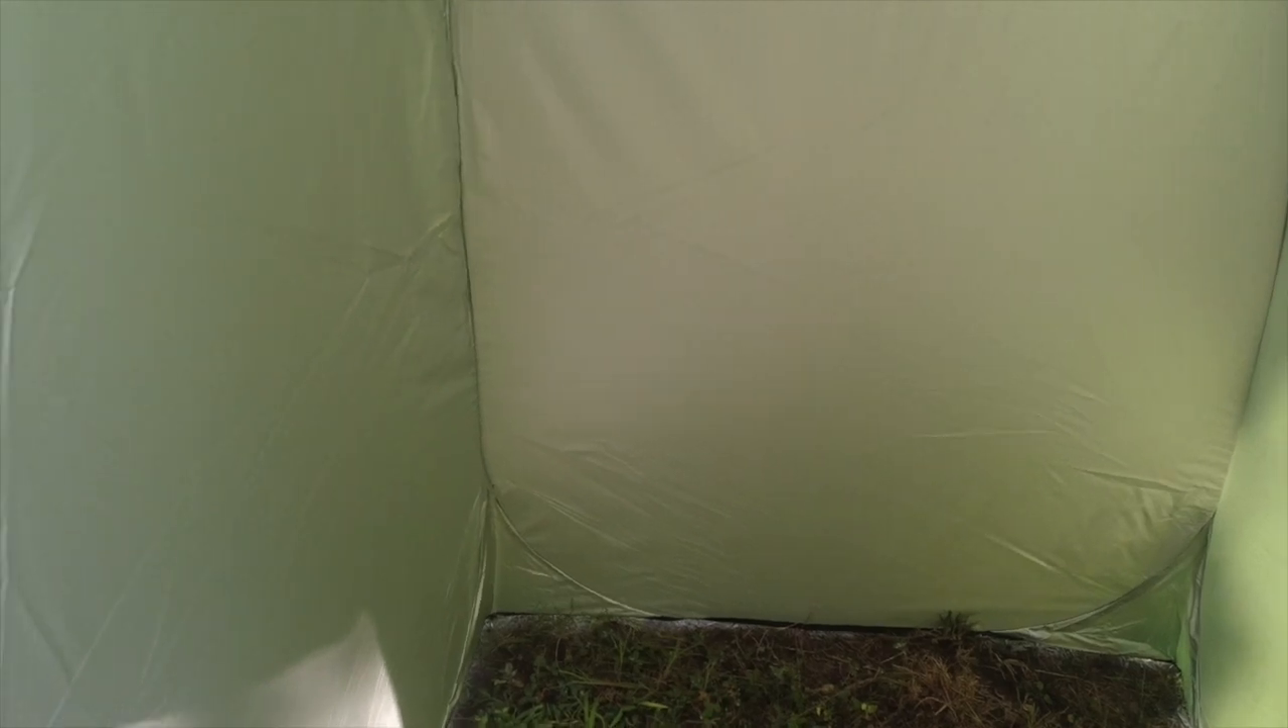And we still have a floor that will go in here.